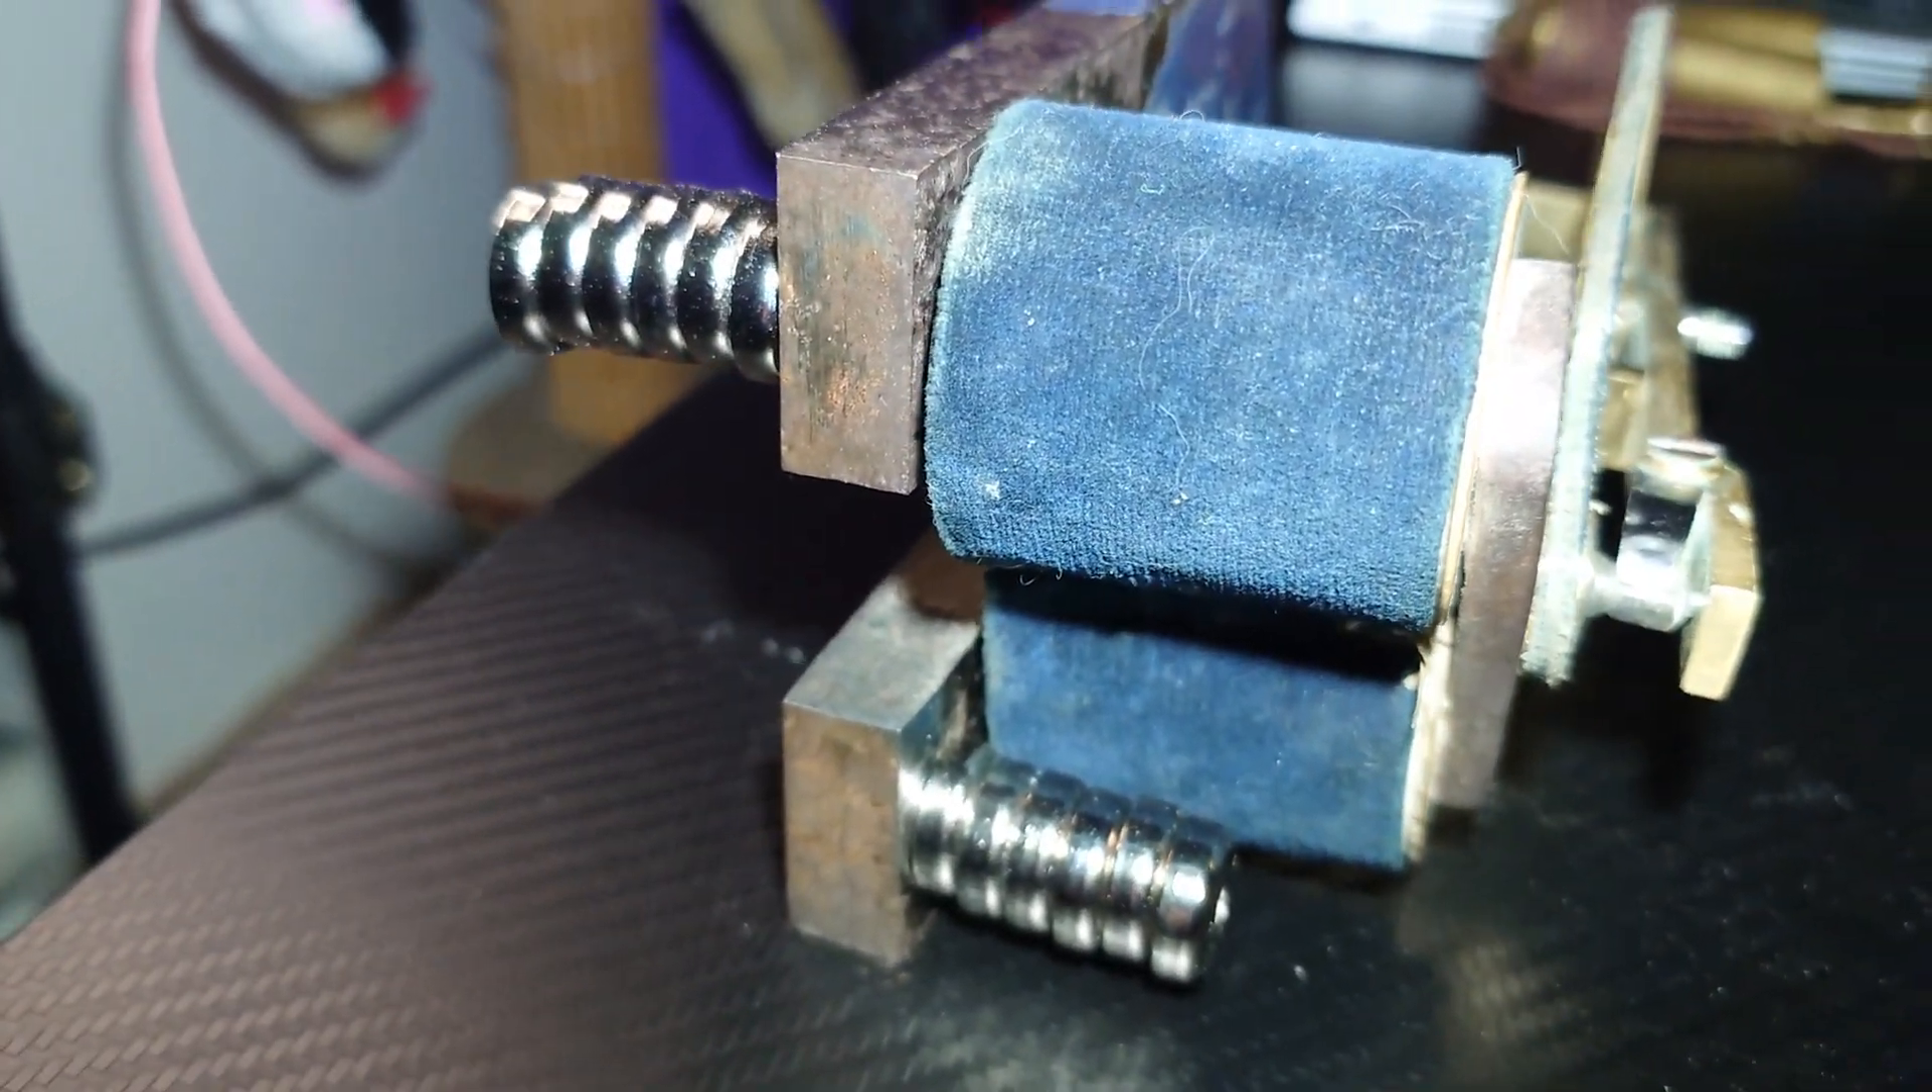The neodymium magnets are still attached.